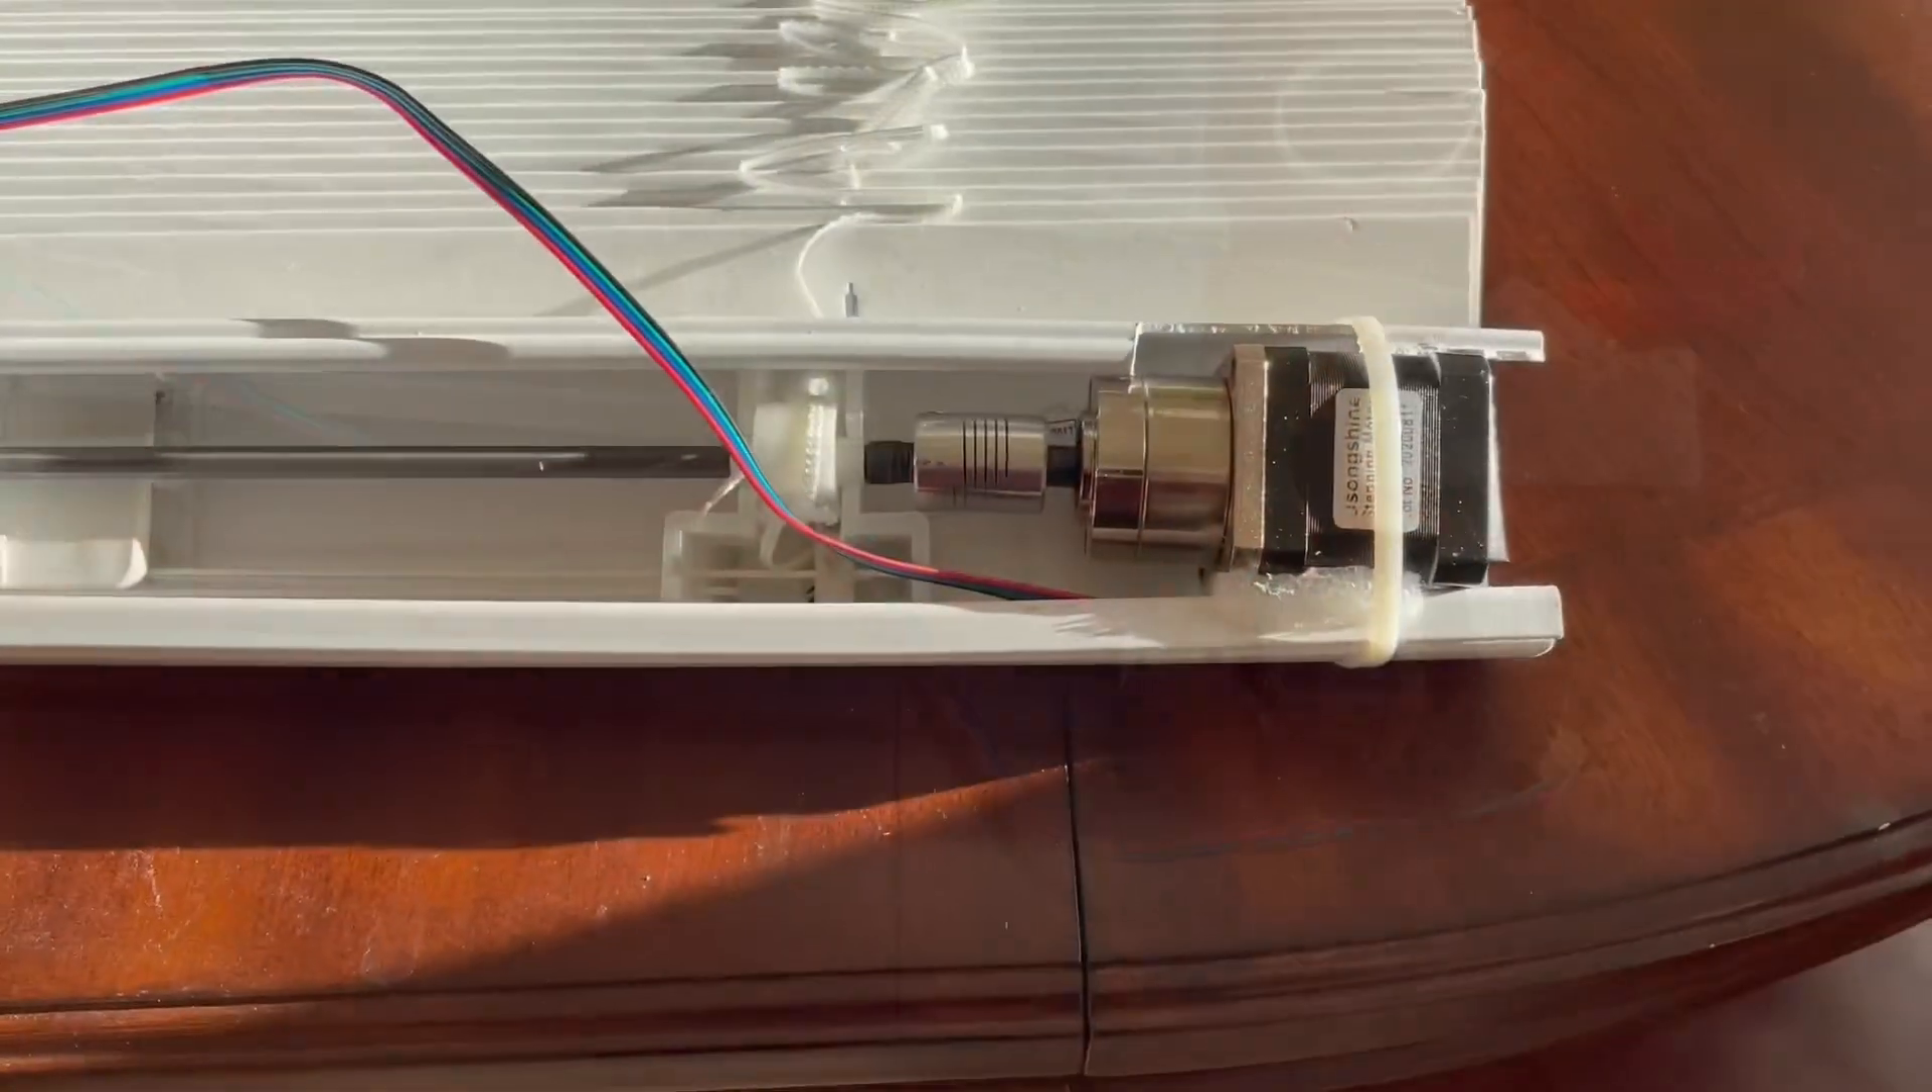In this picture, now you can see I installed the motor.